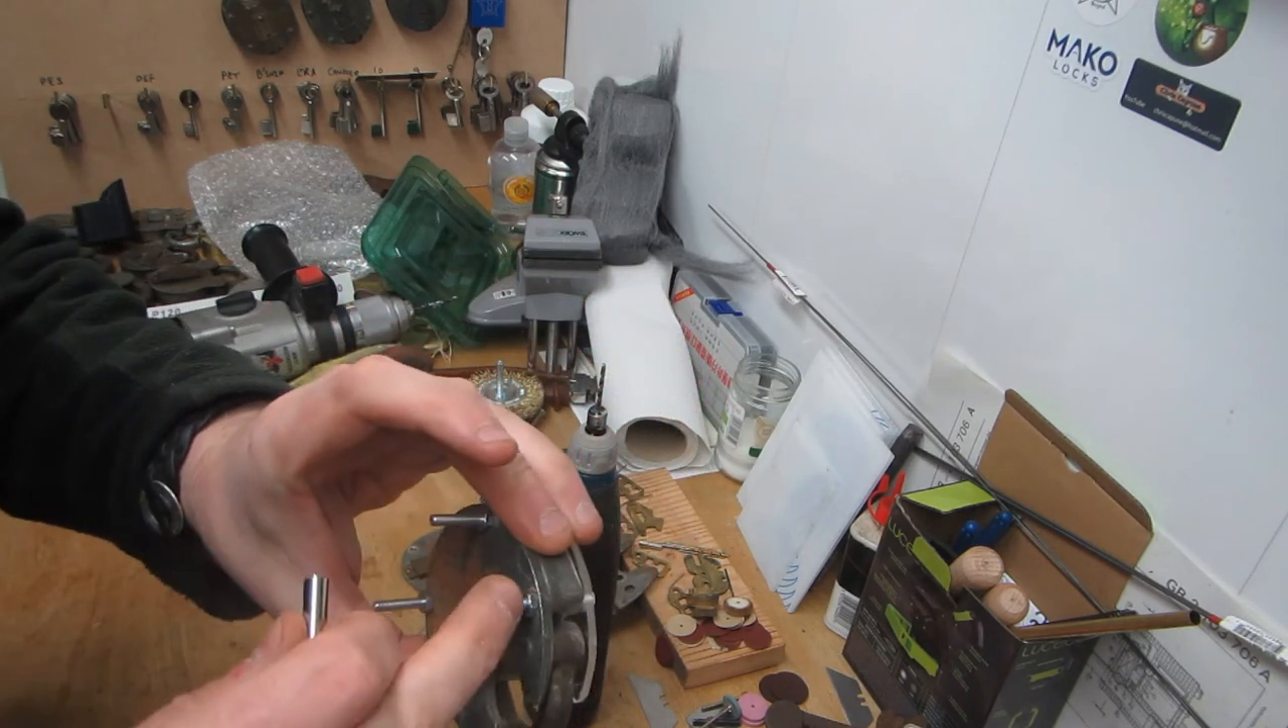Uh i've got five bolts going through i'll trim these off at some point but uh for the moment they they actually make it stand up quite nicely so i'm going to leave them on.